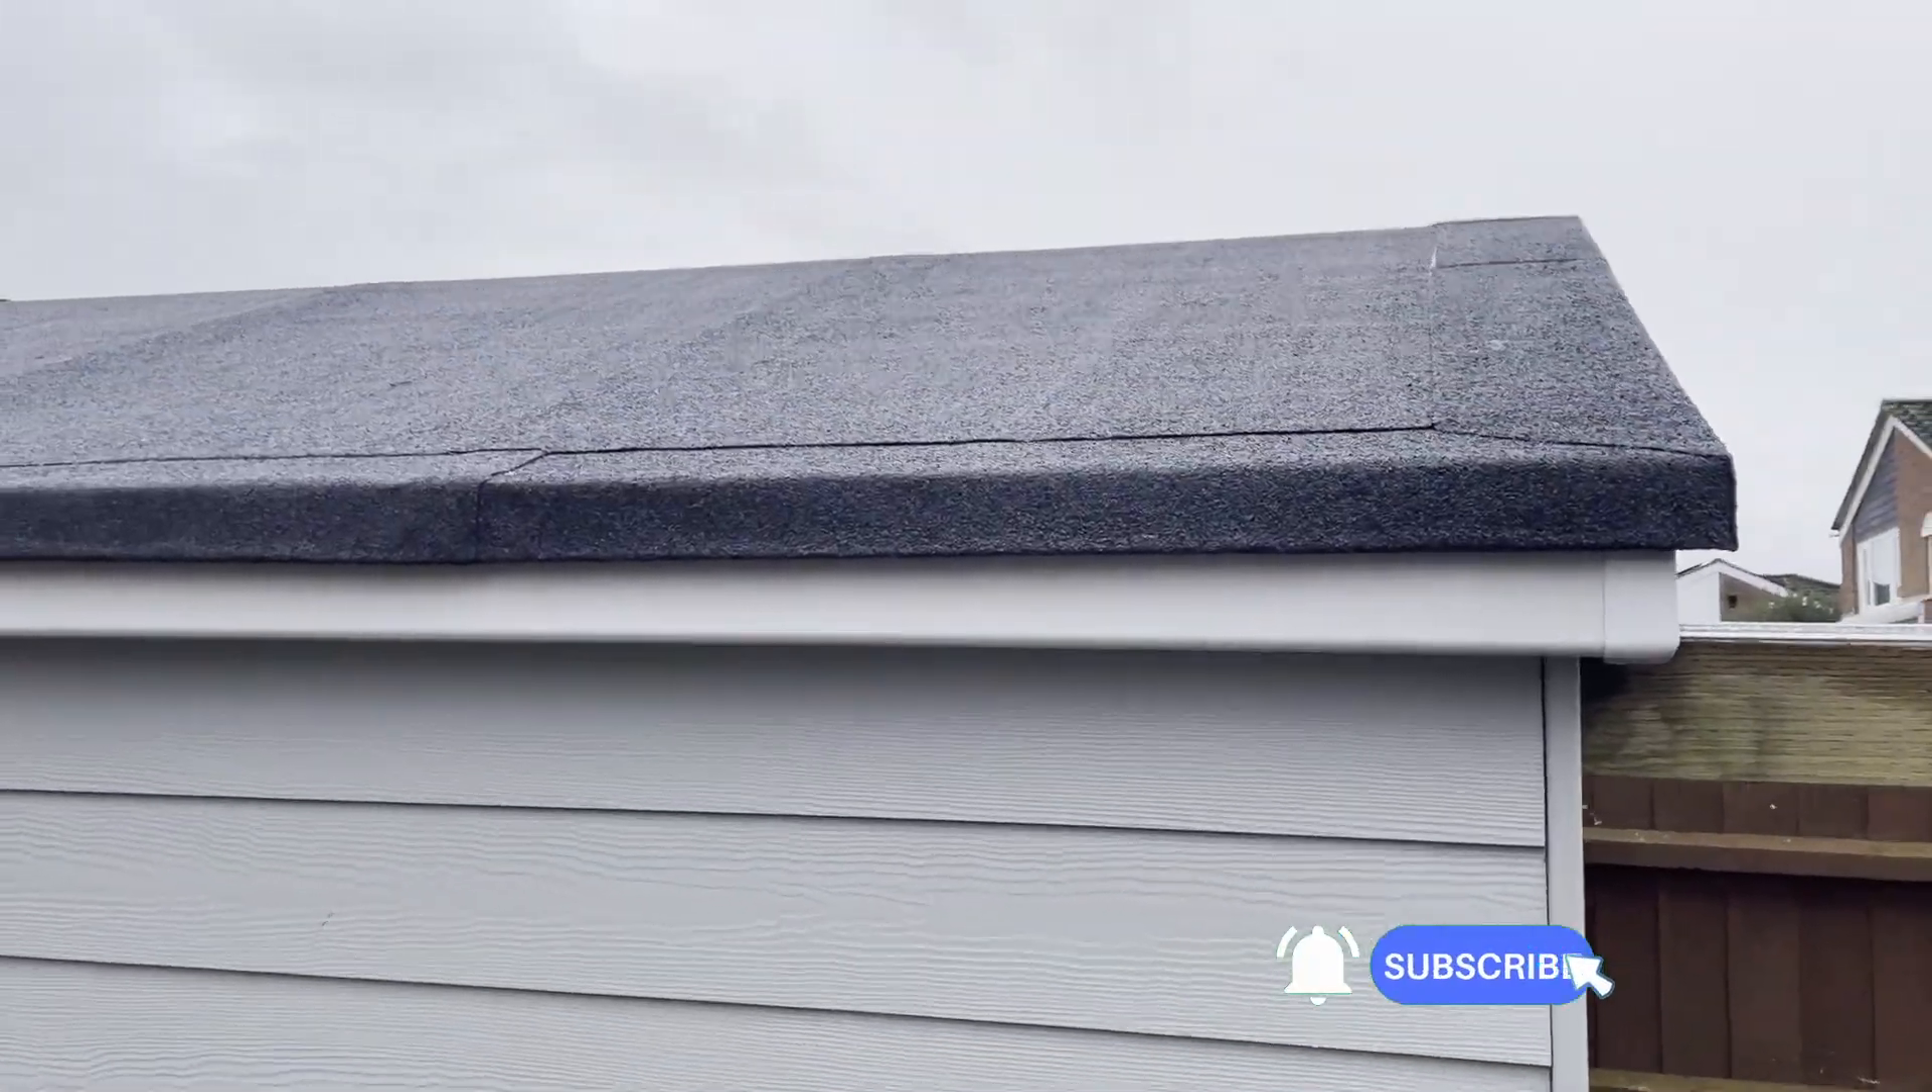So, it's finally nice to get the felt roof on. At least it's watertight now.